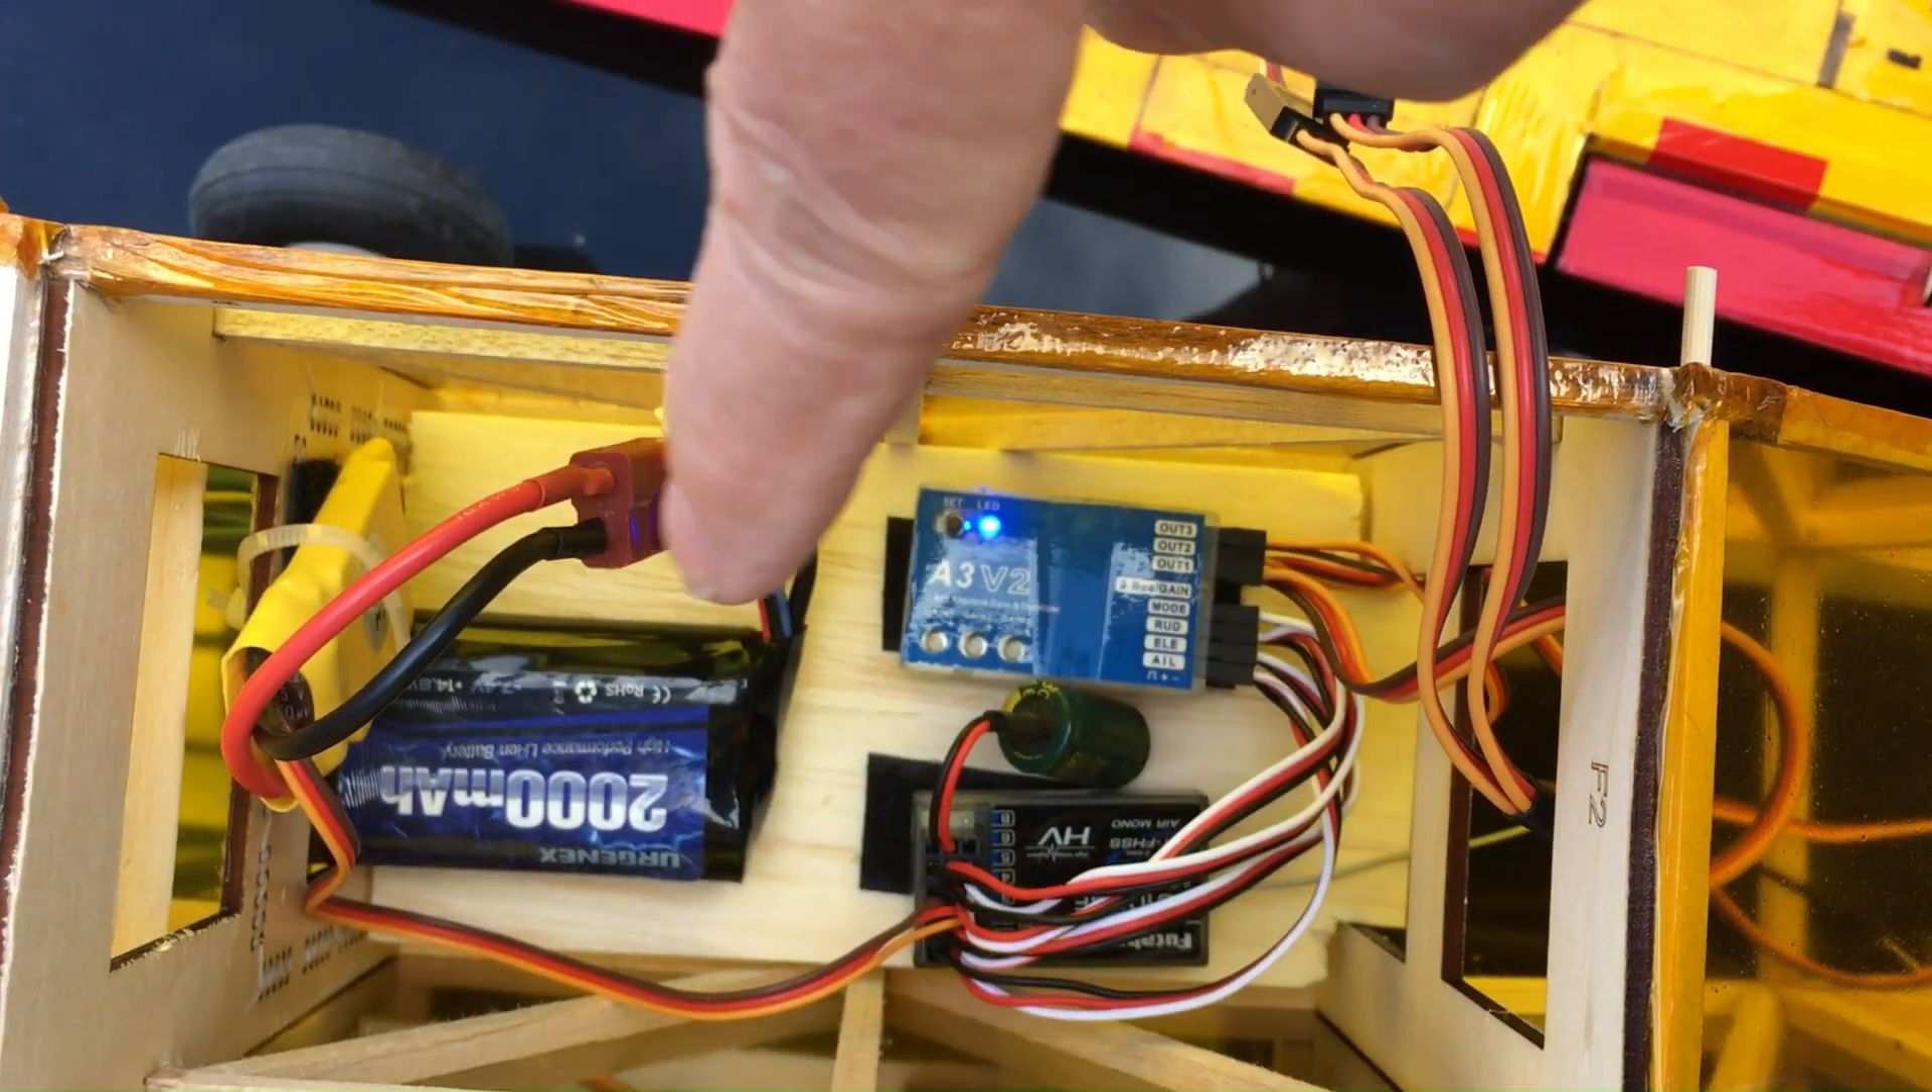The battery is in place as you can see there and it's Velcroed onto the base plate.